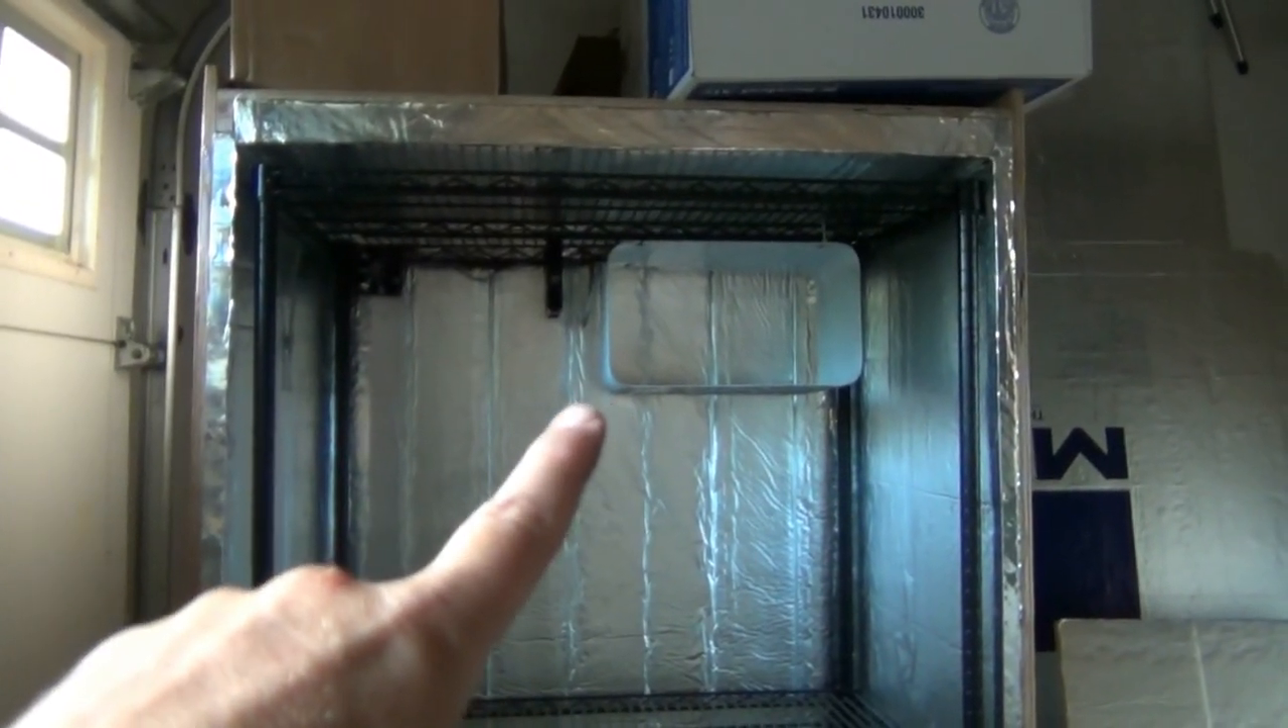But as you can see, I have the shelving unit inside now.